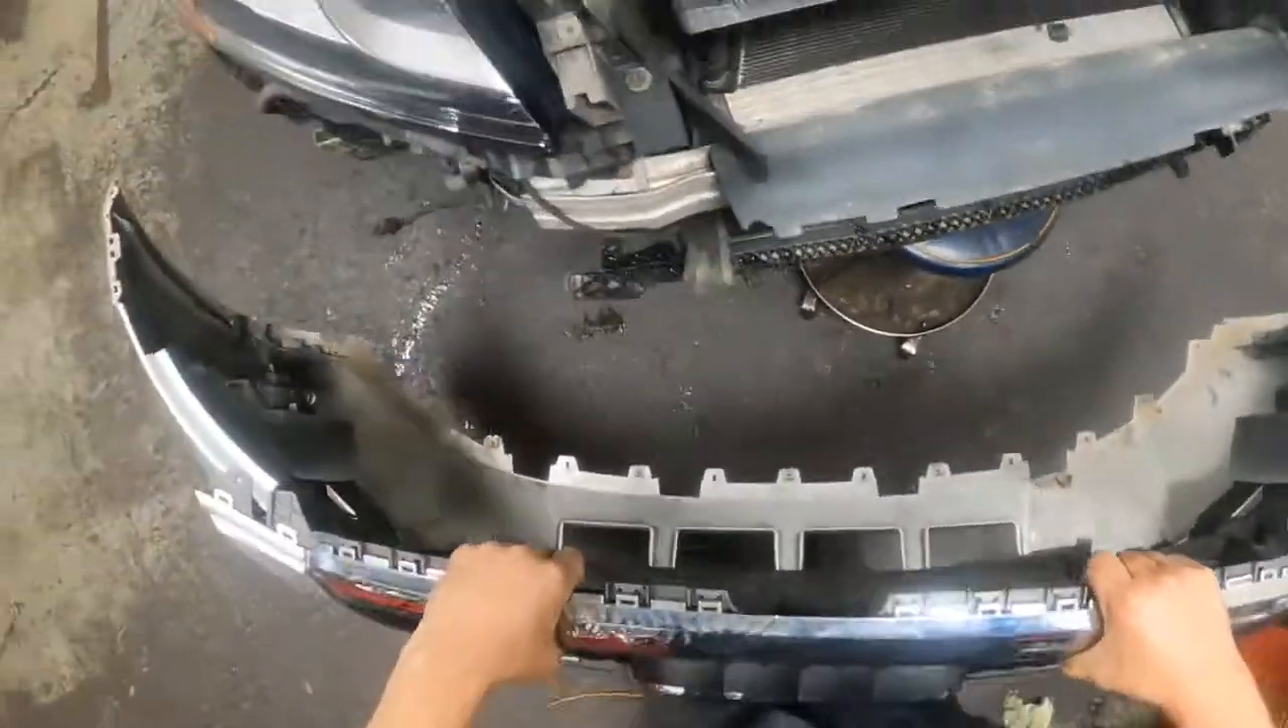And then there you have it. Bumper is removed.